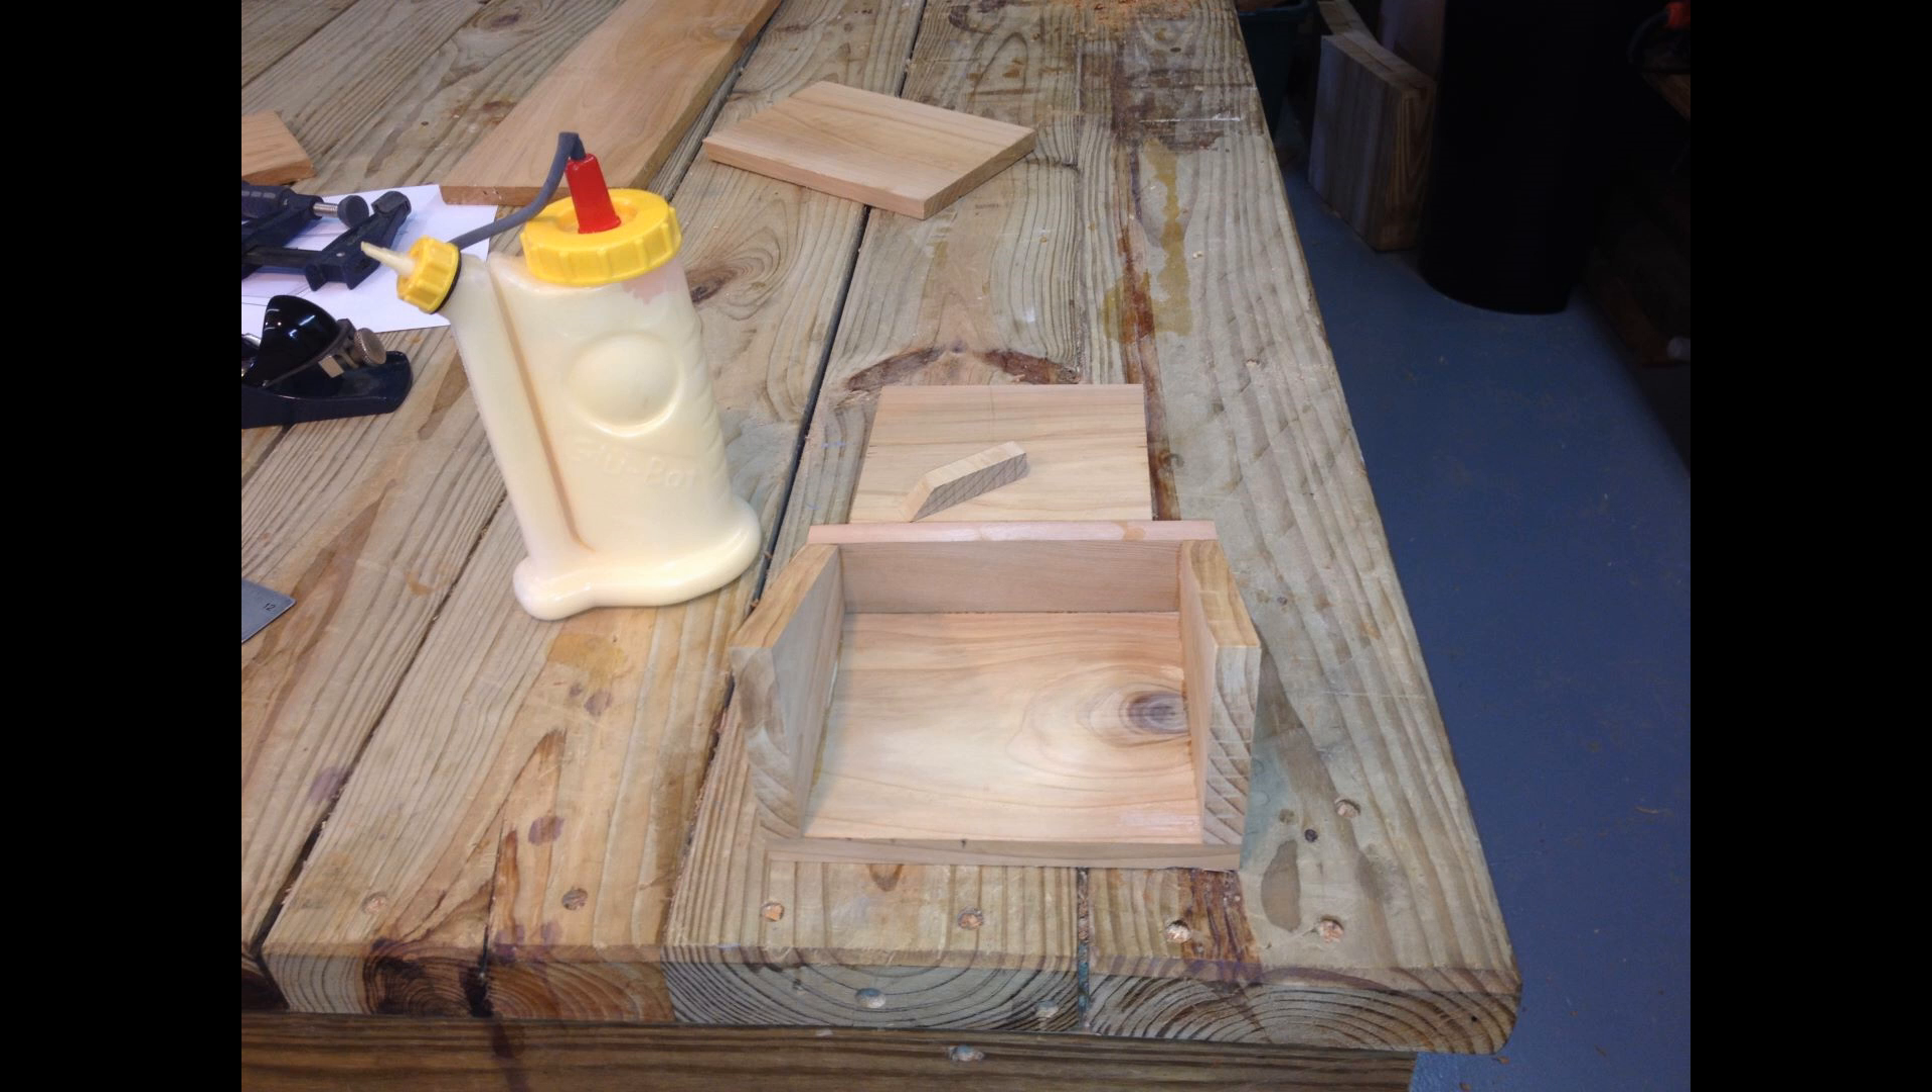So the back is glued on the left side is now glued on the right side is glued on and we attach the uh riser and then the top.